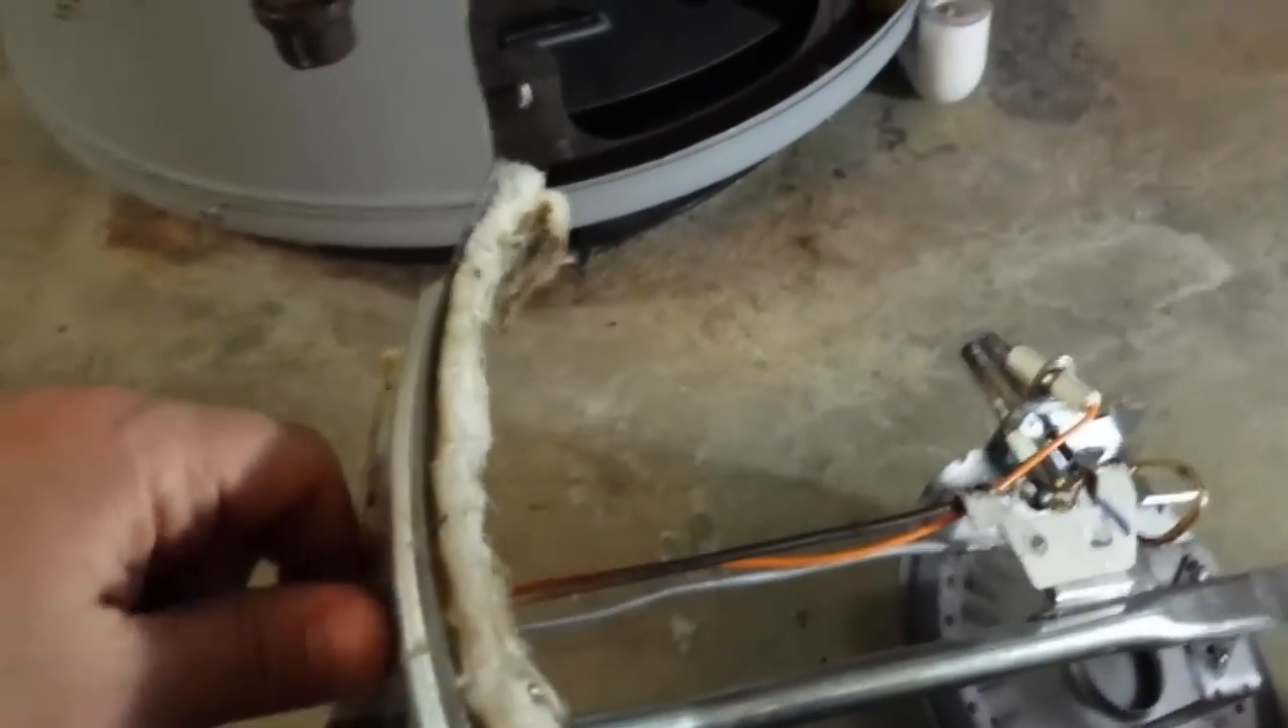We've got the old burner assembly out which you can see here is it's pretty corroded and crusty.